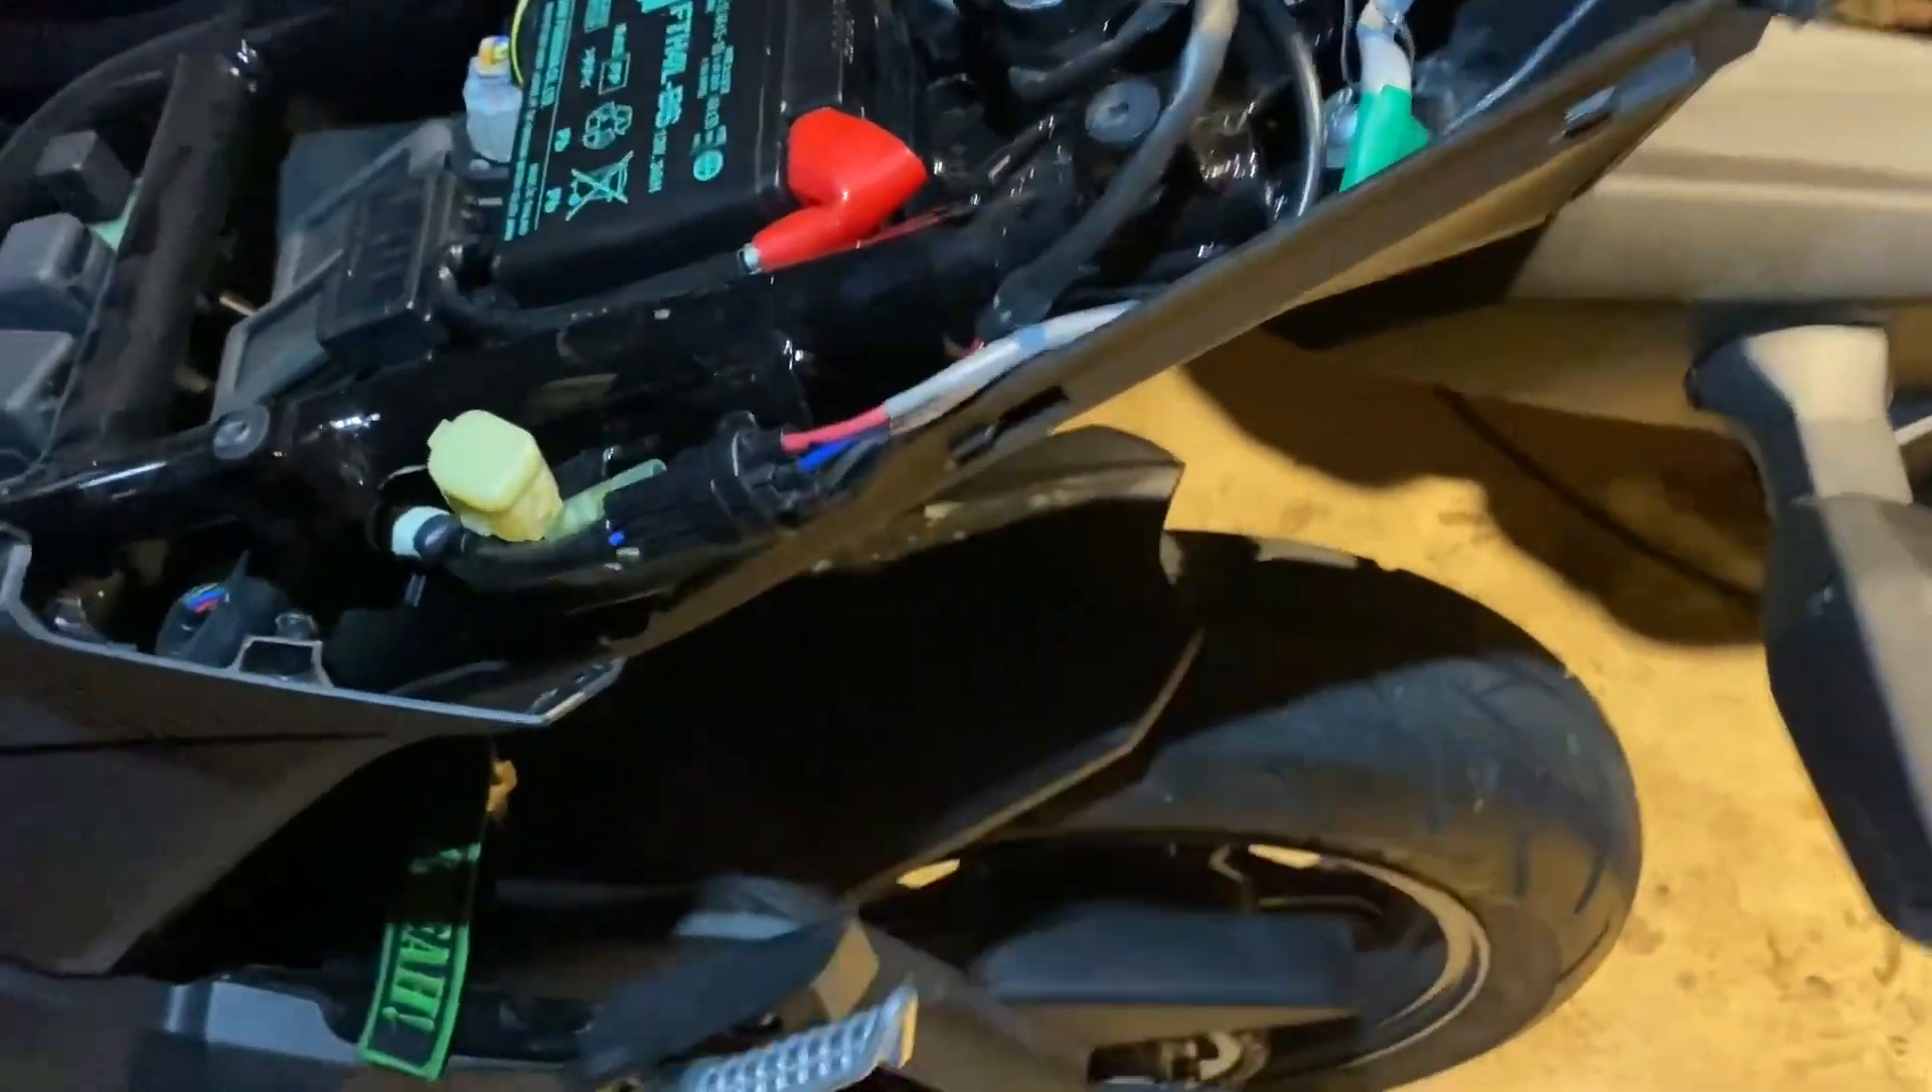All right, now with the side off, you can see all the wires.